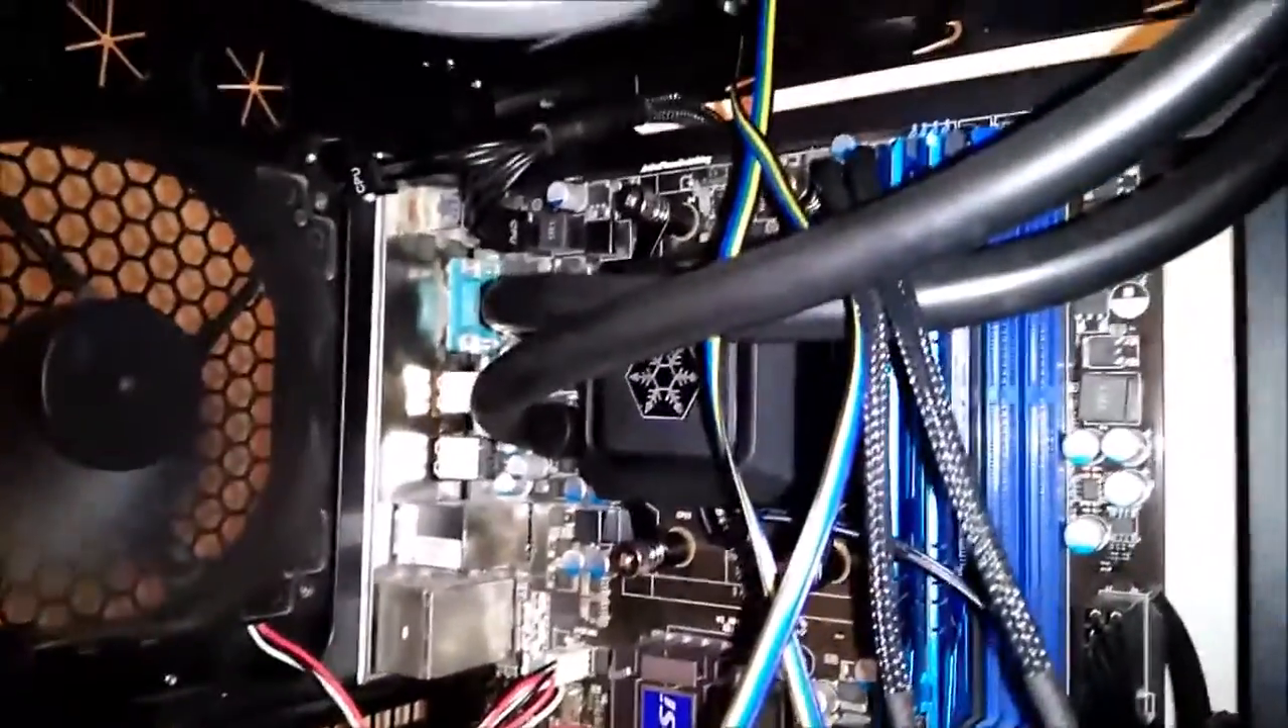Okay as you can see I have our cooler installed uh ignore the wires dangling I didn't bother to hook them up.